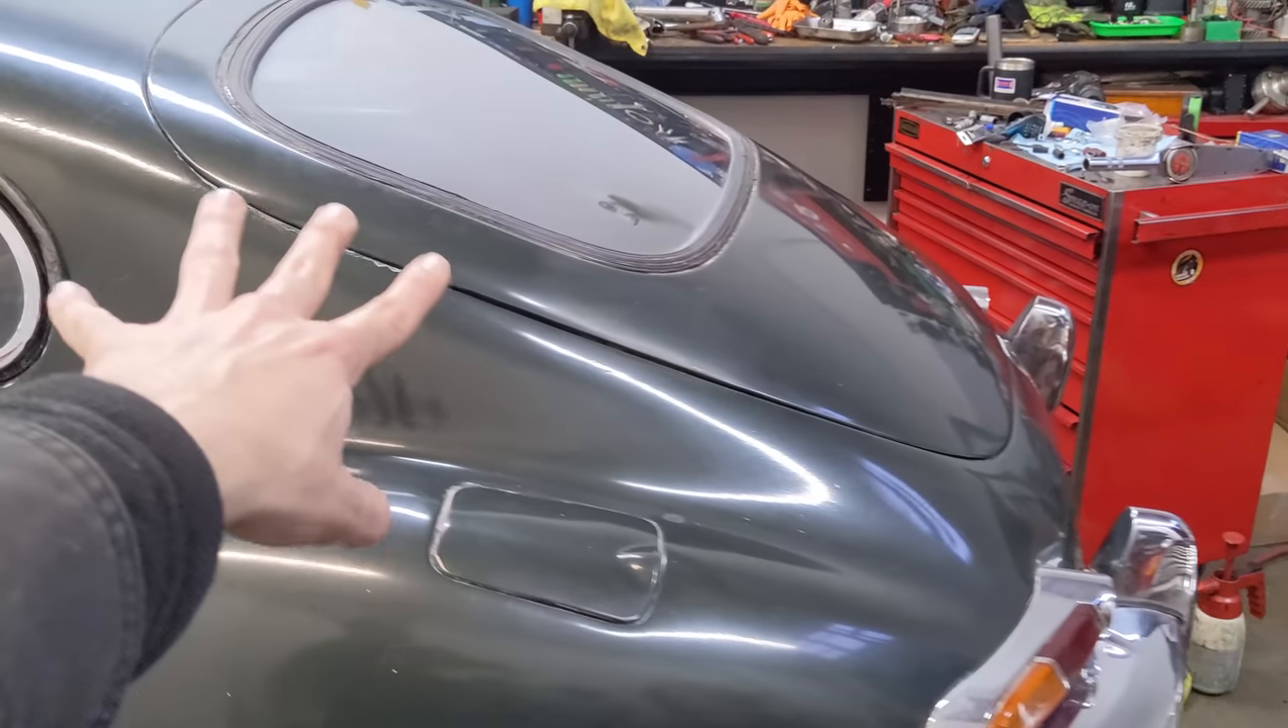Here the hatch the rear hatch fits nicely.